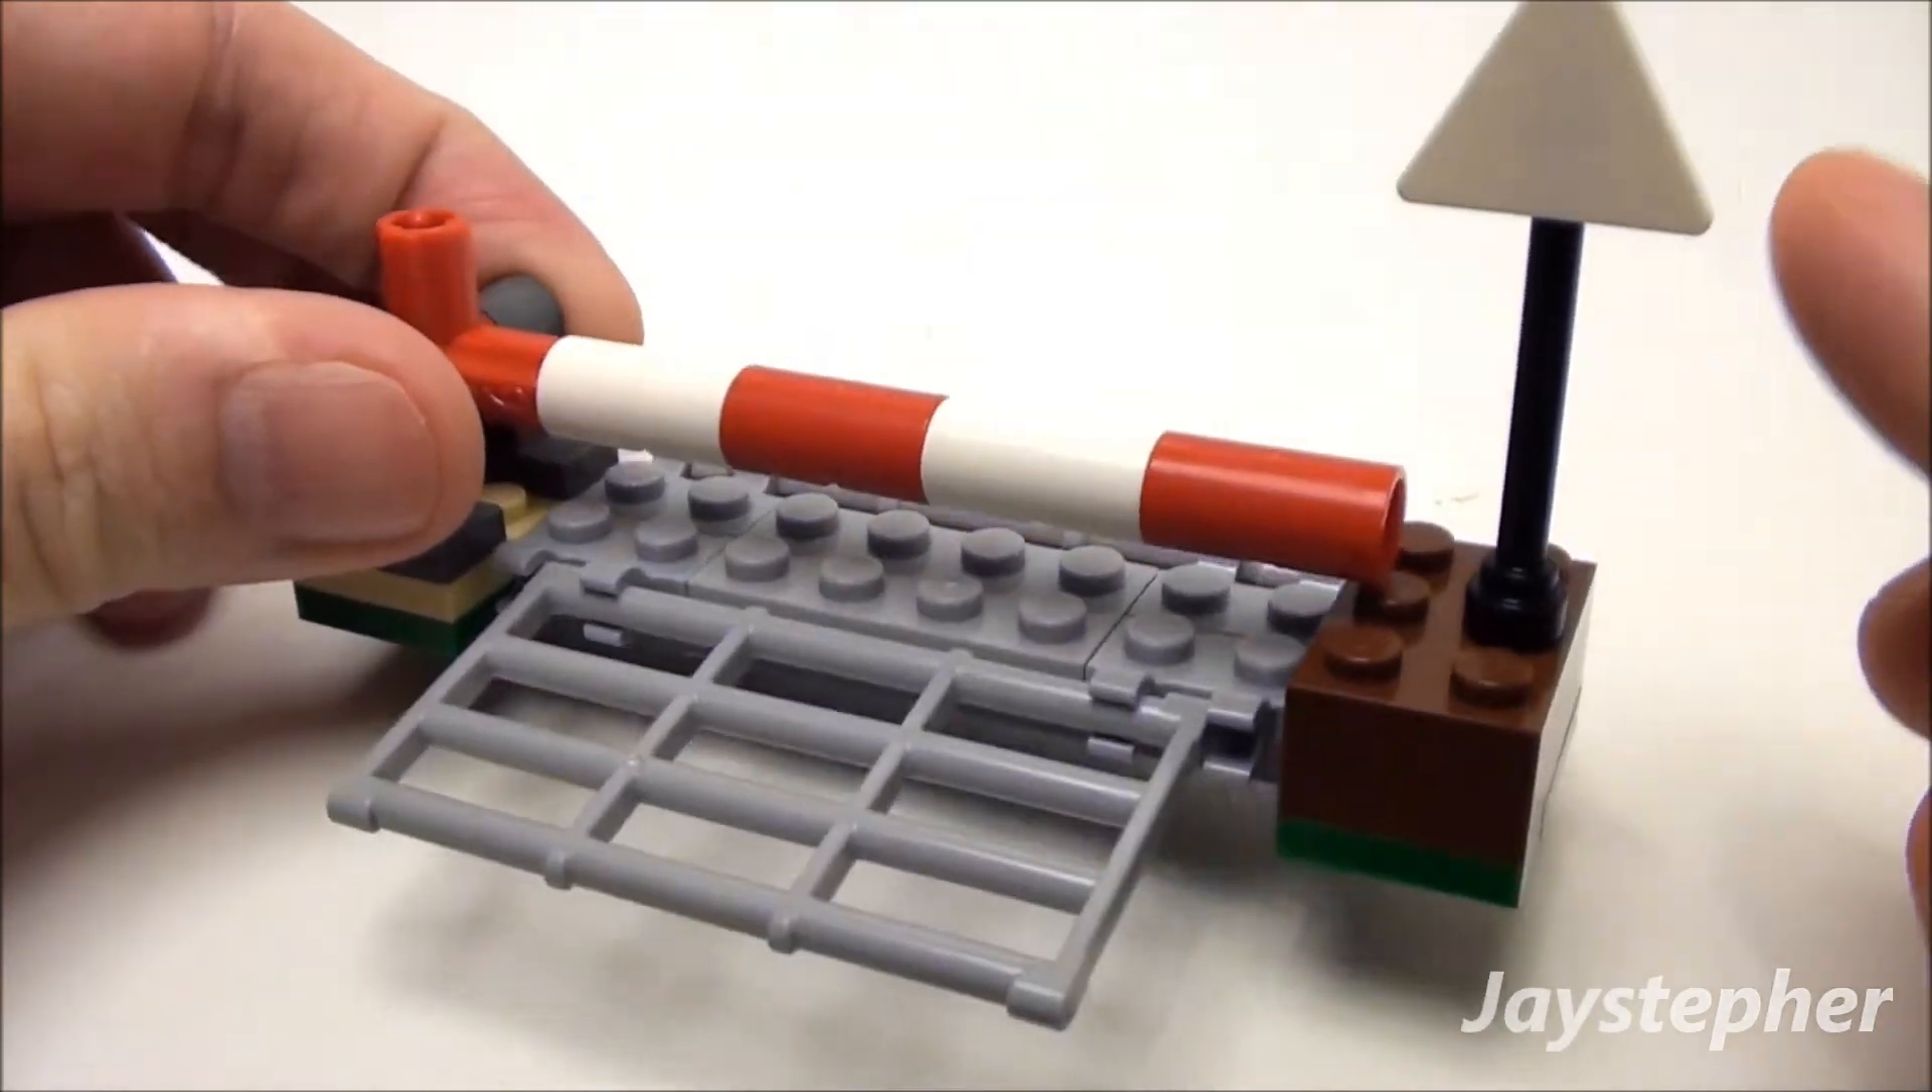First thing you're going to notice here is we got the sign. I didn't put the decal on it.